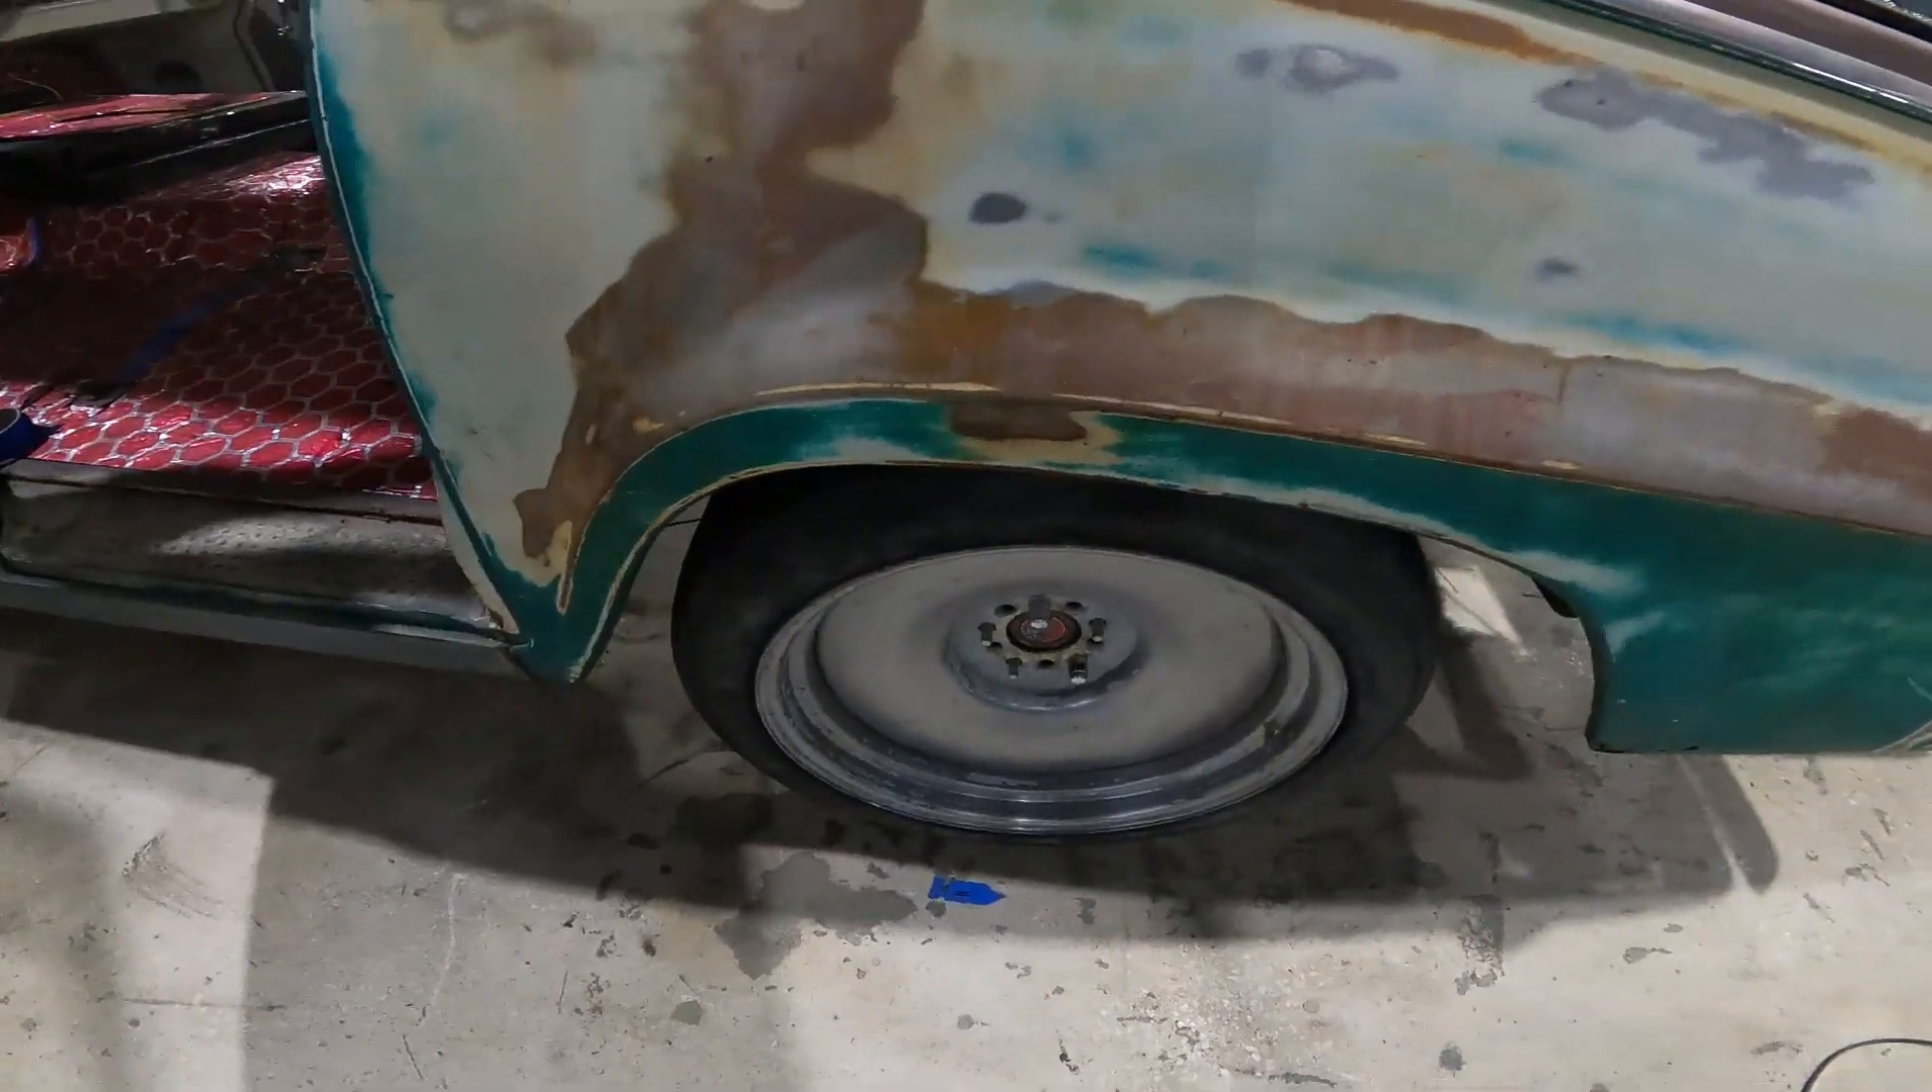We got the rear end all set we got the wheels back on.